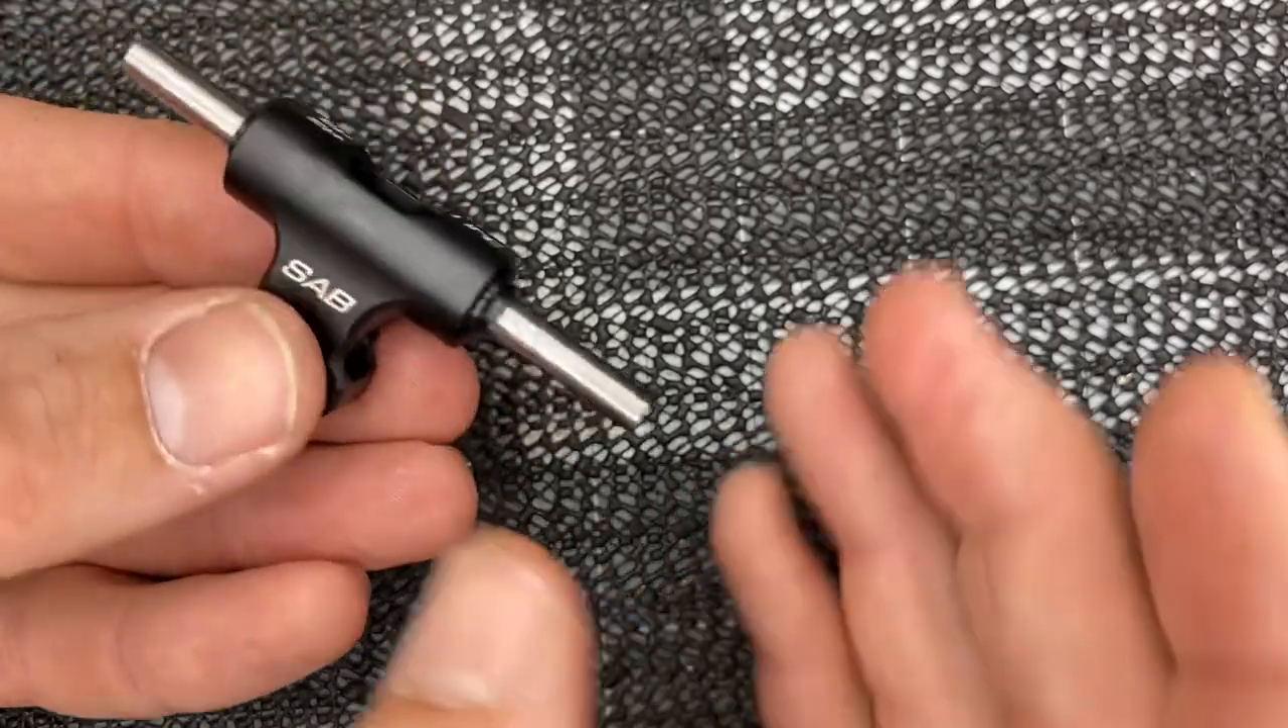Now our main shaft is through our head block.